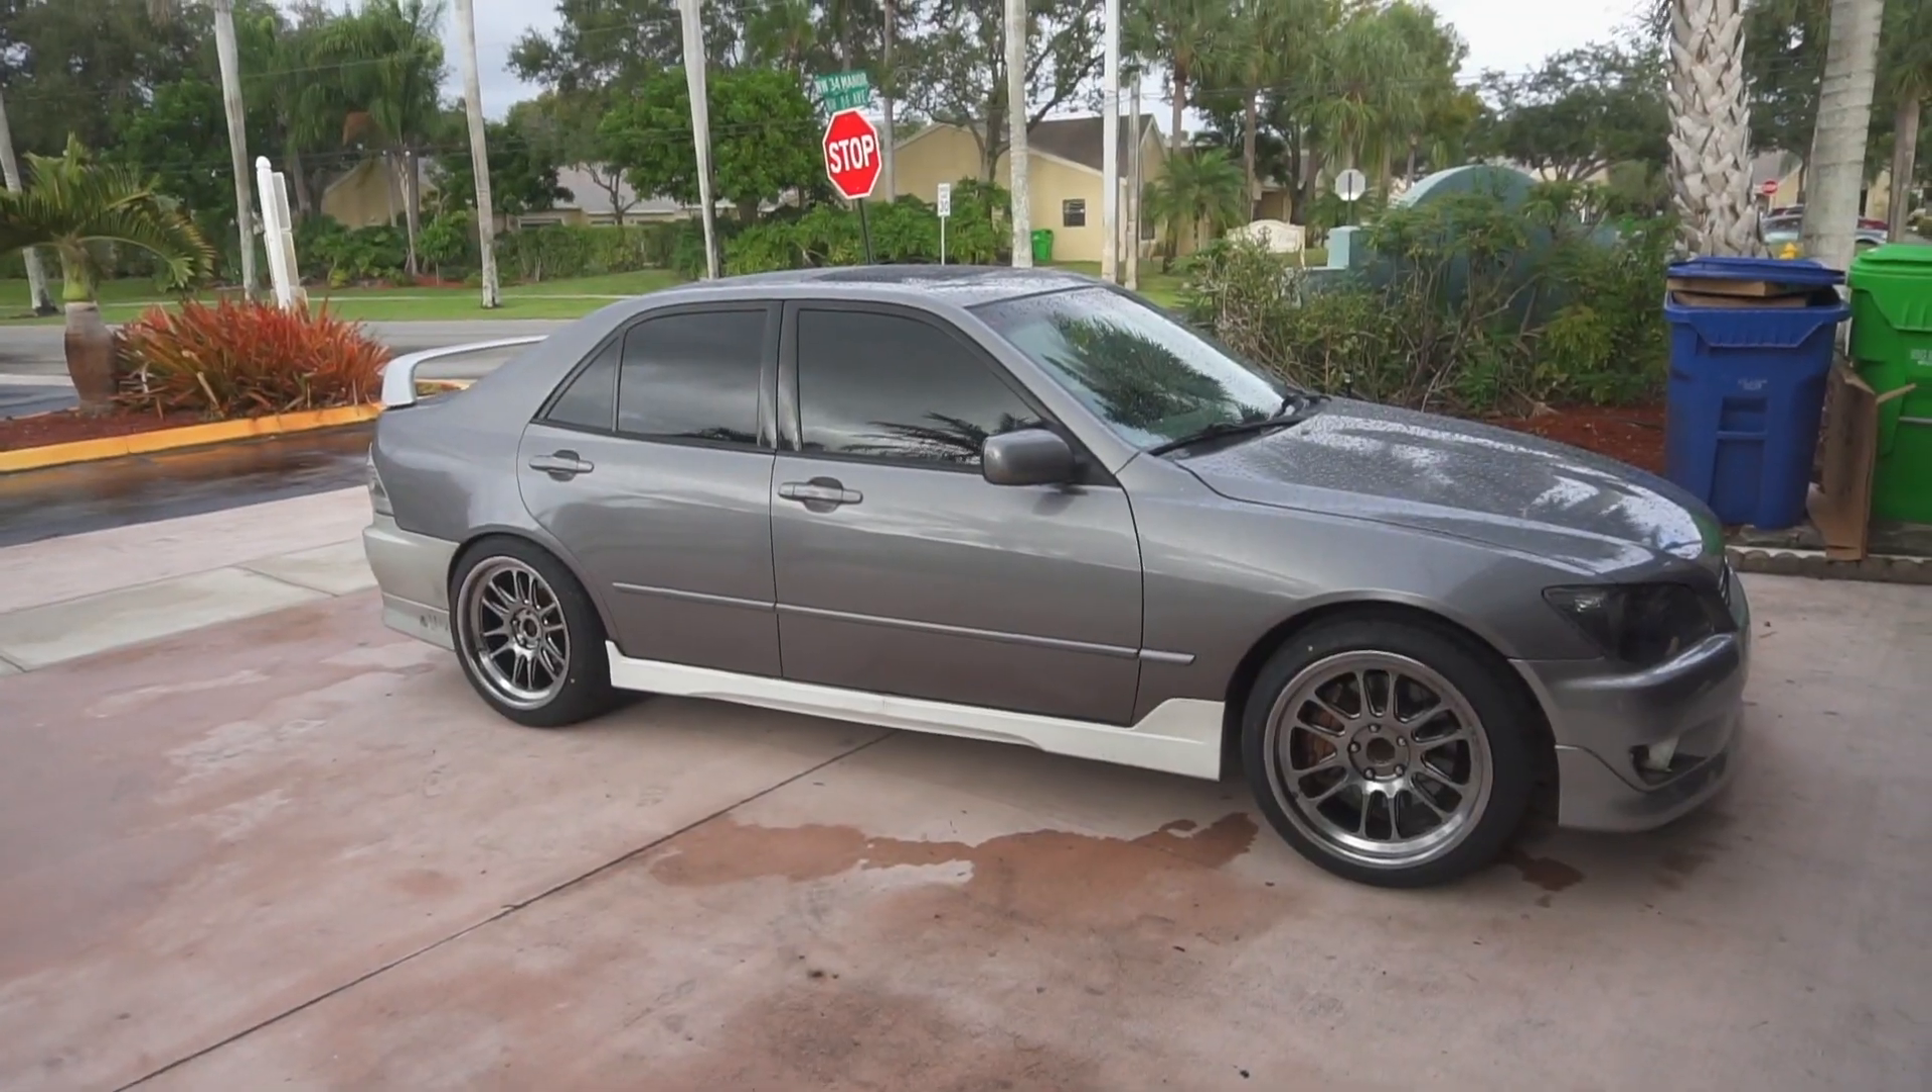But yeah man there you guys have it the wheels are on the car.